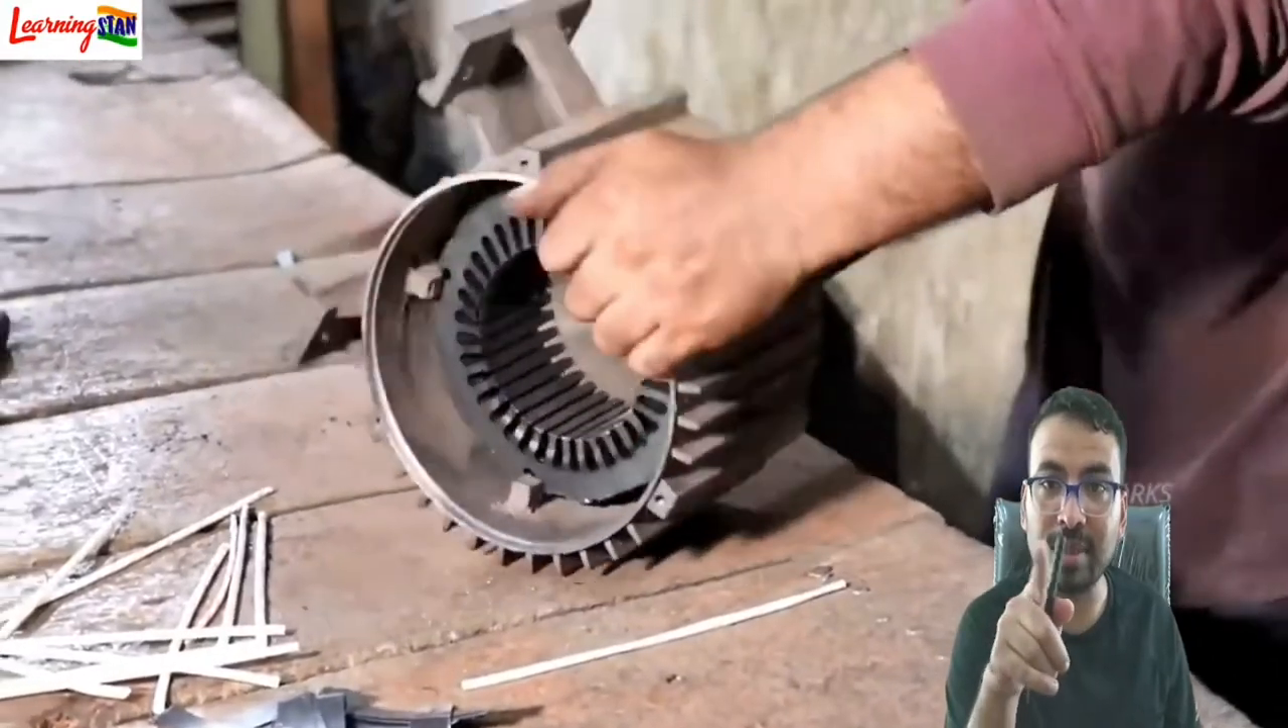आर्मेचर frame के अंदर fix हो चुका है अब बस इसमें हमें क्या करना है windings डालने है।